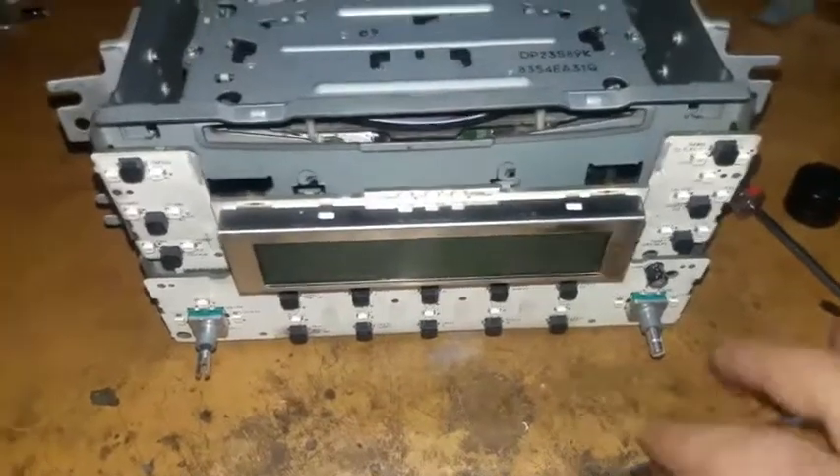So here is the front control has been installed in place and this is a clean front control very clean board.